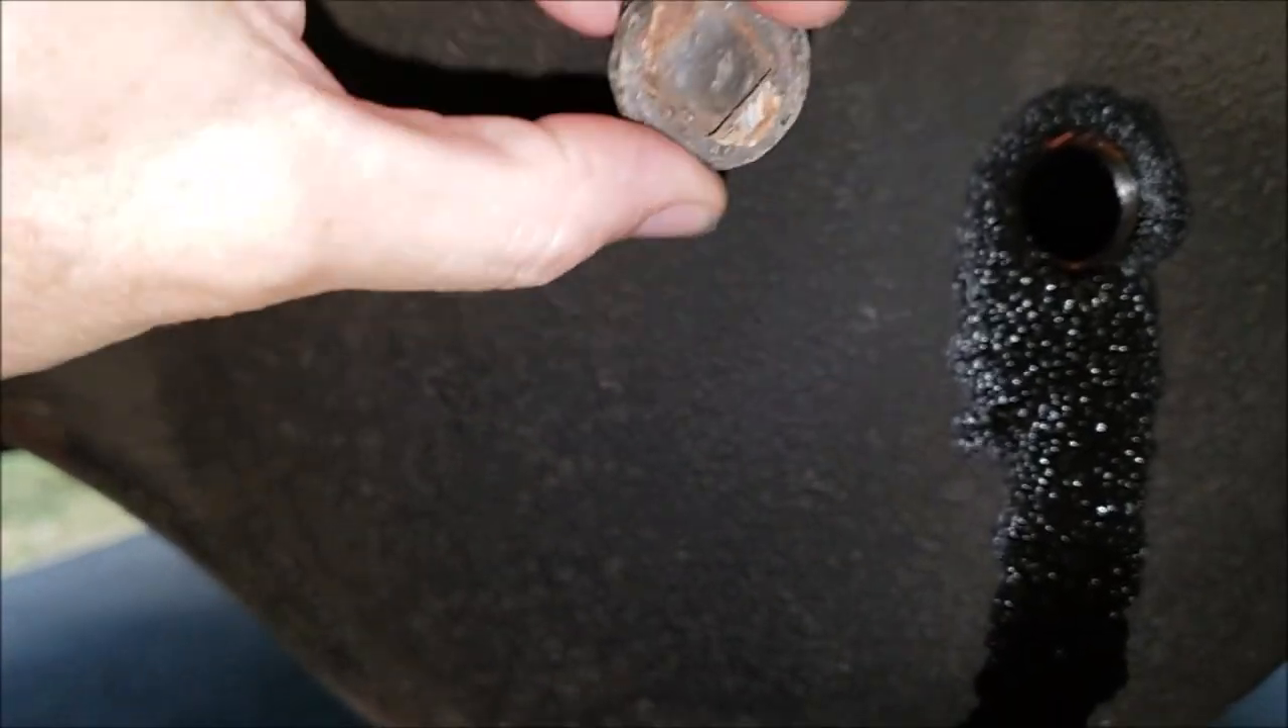All right so here's the oil fill plug and I took it out already.